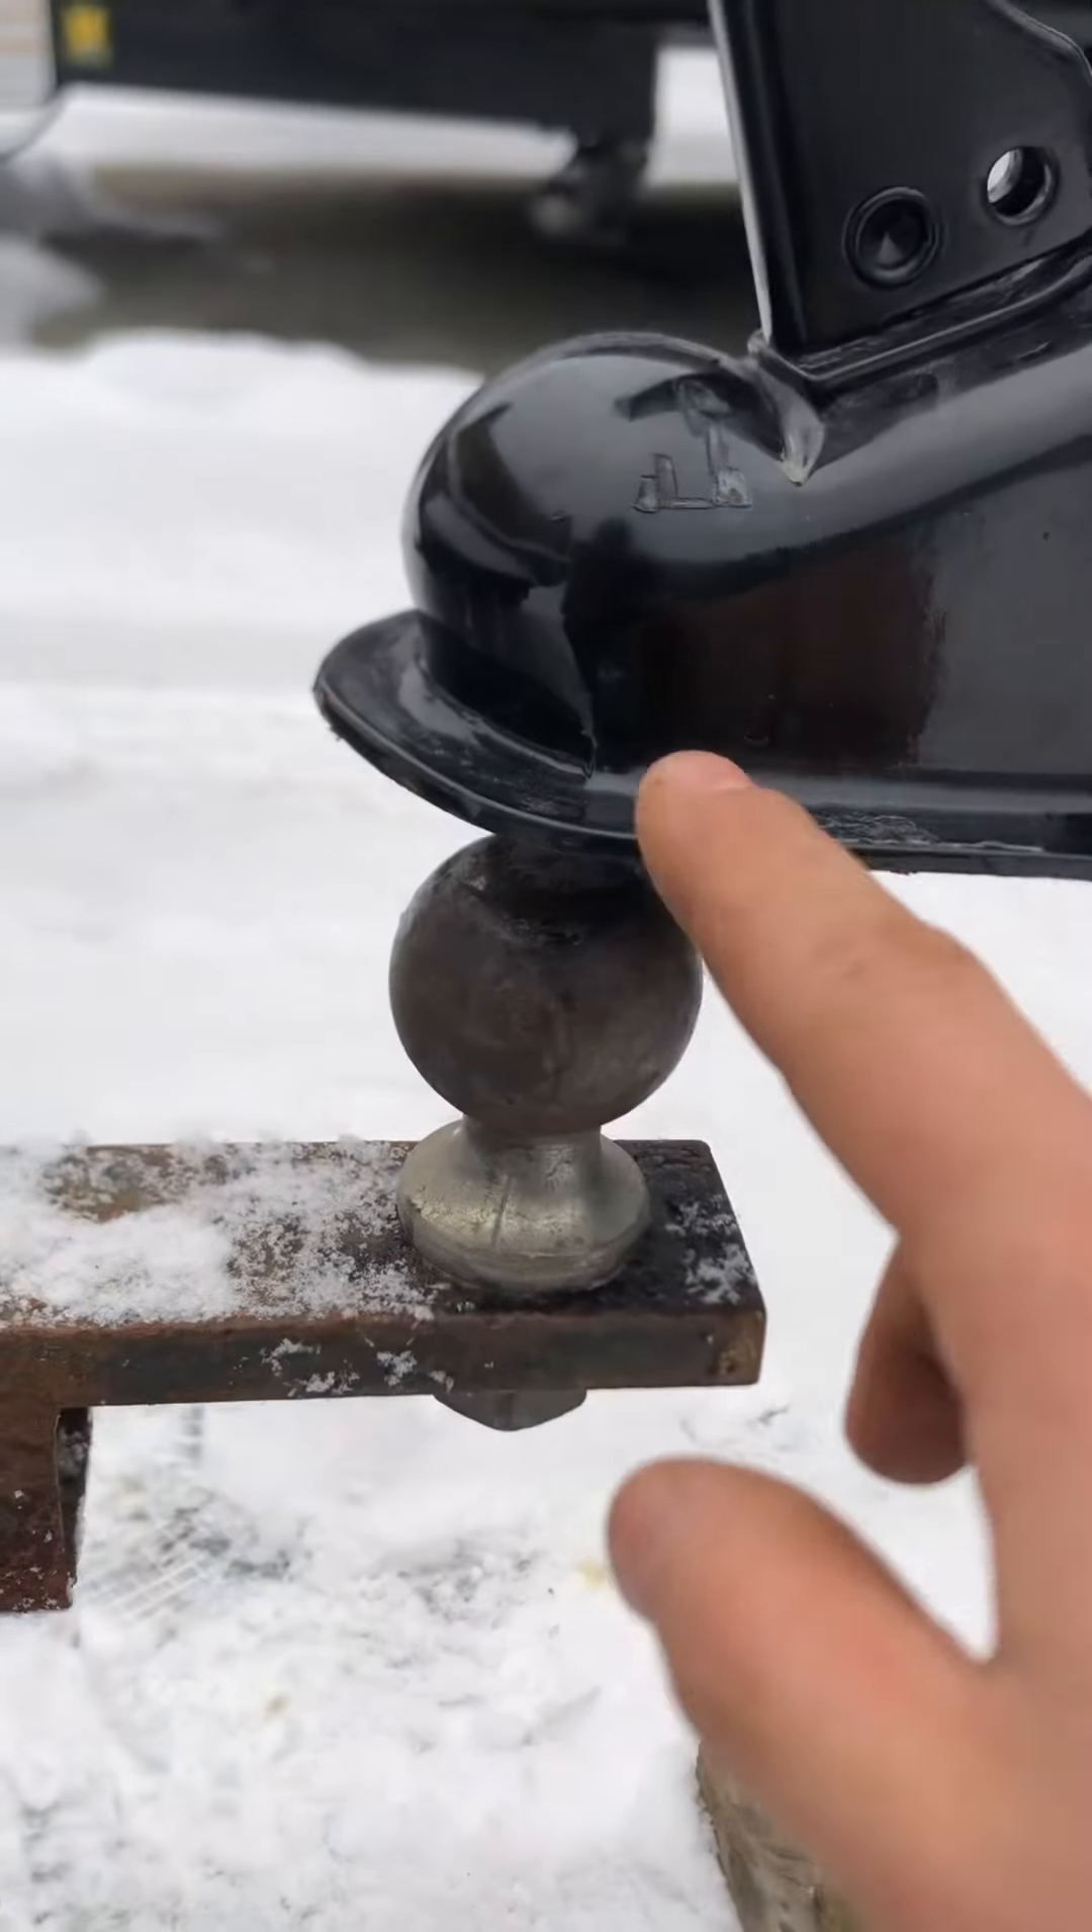Got the ball under the tongue right here.